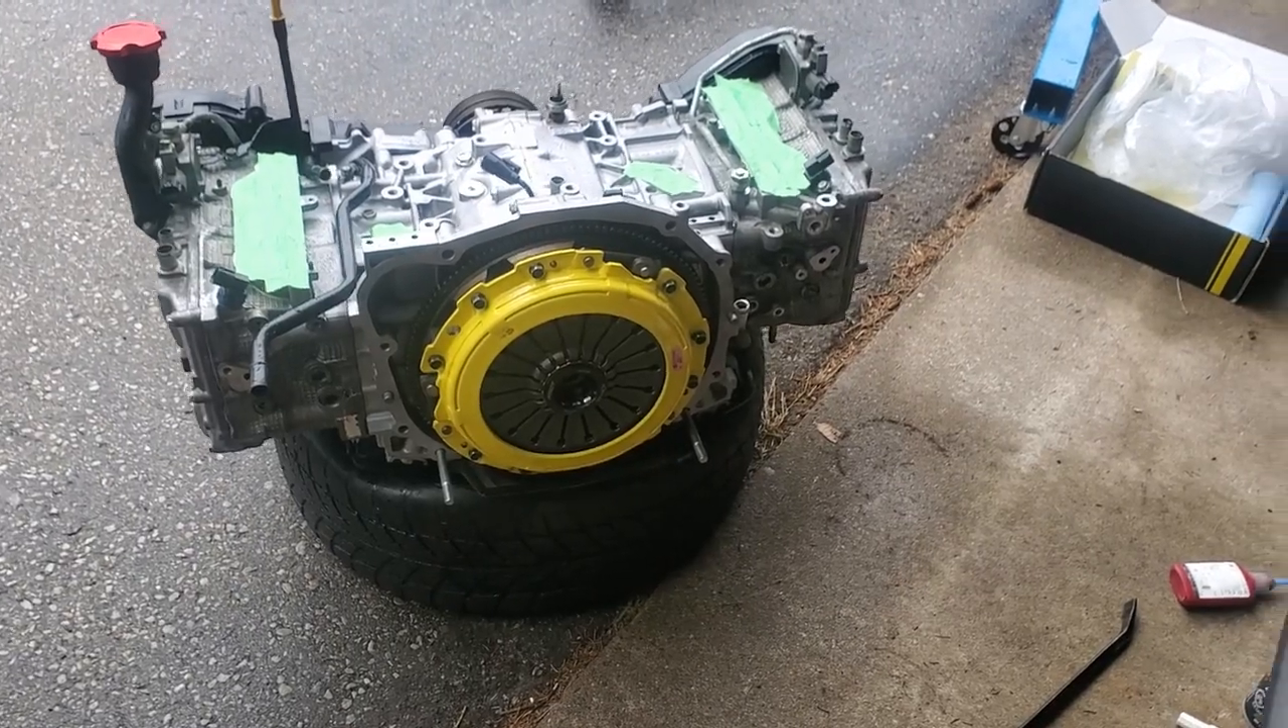We're not putting the engine in right now i gotta do a couple more things to it.